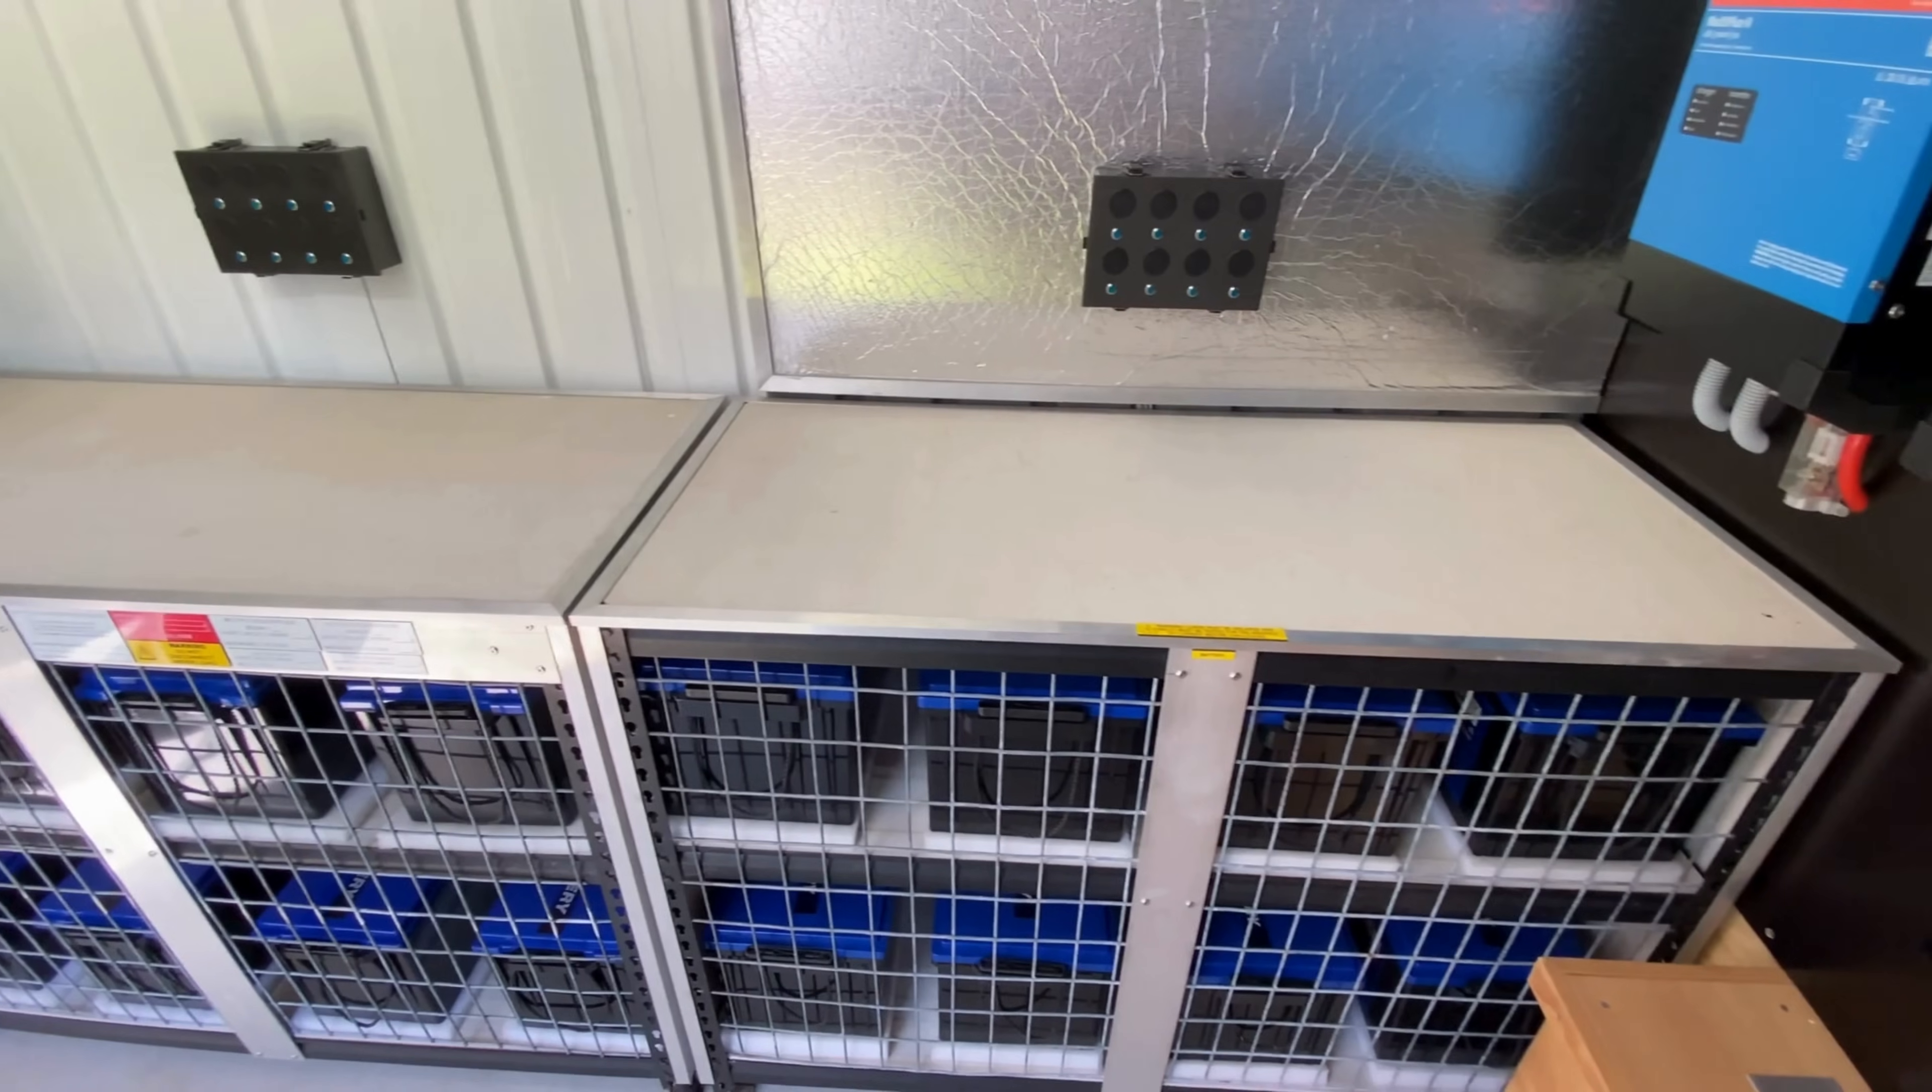Now that I've finished the cabling I've put the lids back on those banks there.